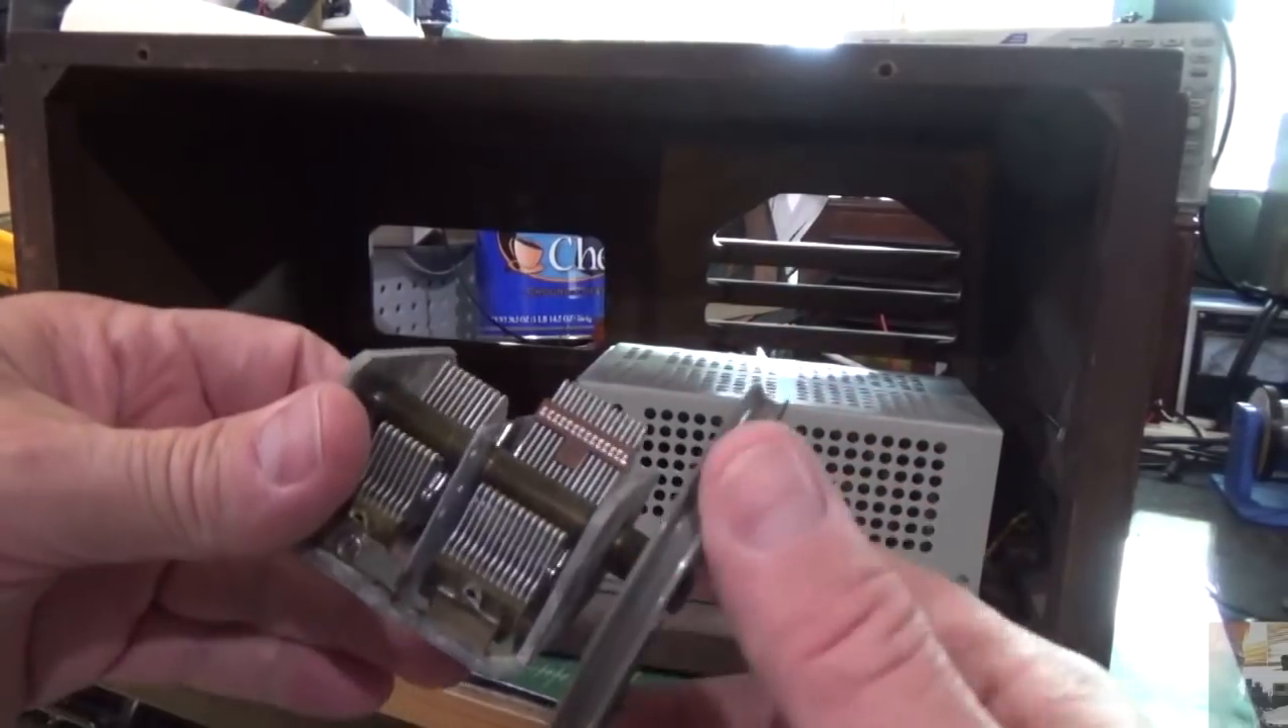I still need to mount the tuning capacitor that we cleaned.